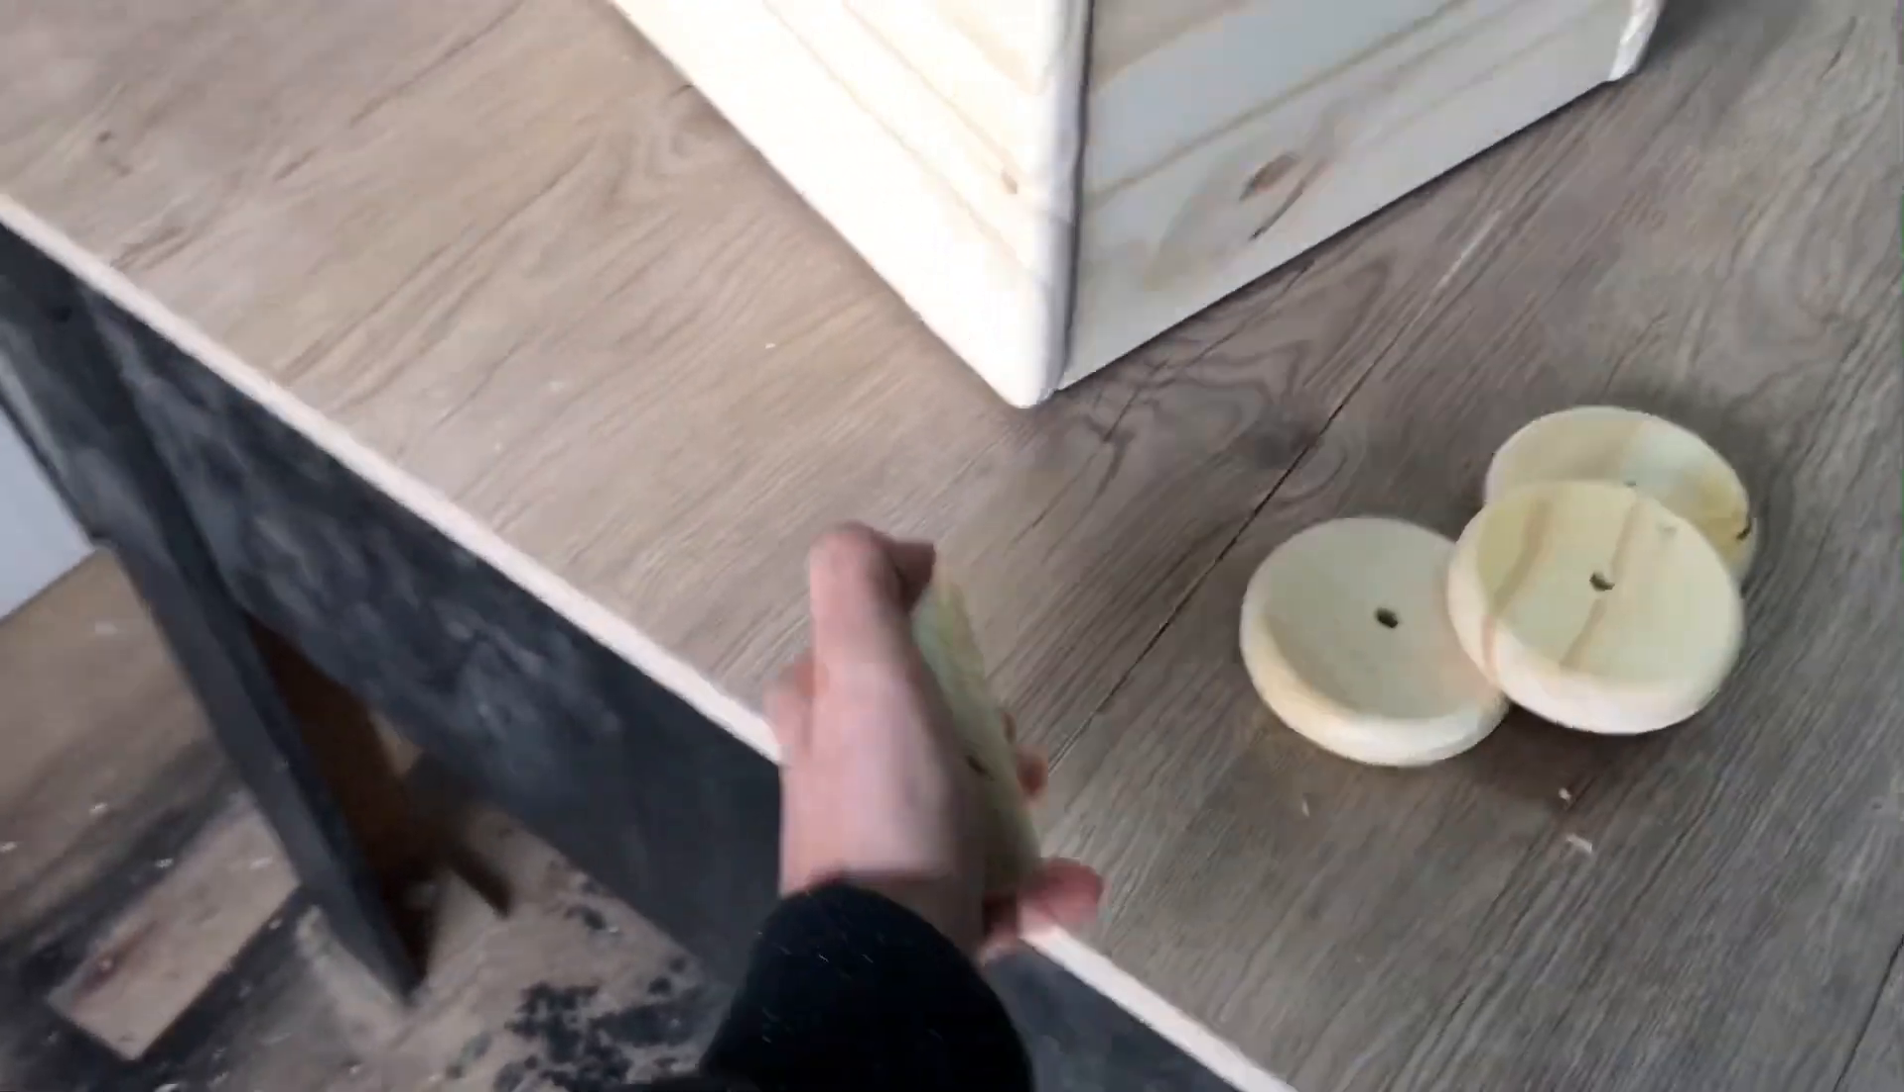Ahora ya casi está listo lo único que falta es colocarle estas ruedas o símil ruedas.